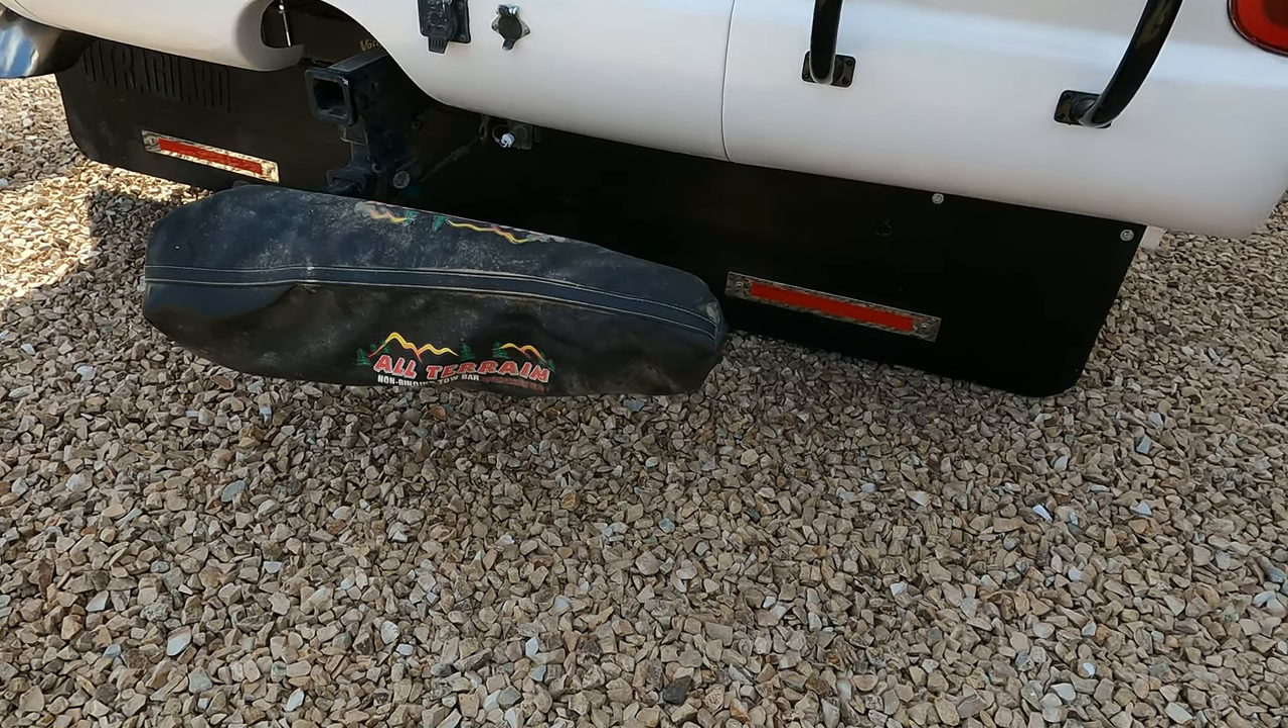We got it all mounted up both of the metal pieces with the reflectors are on and it's all set.